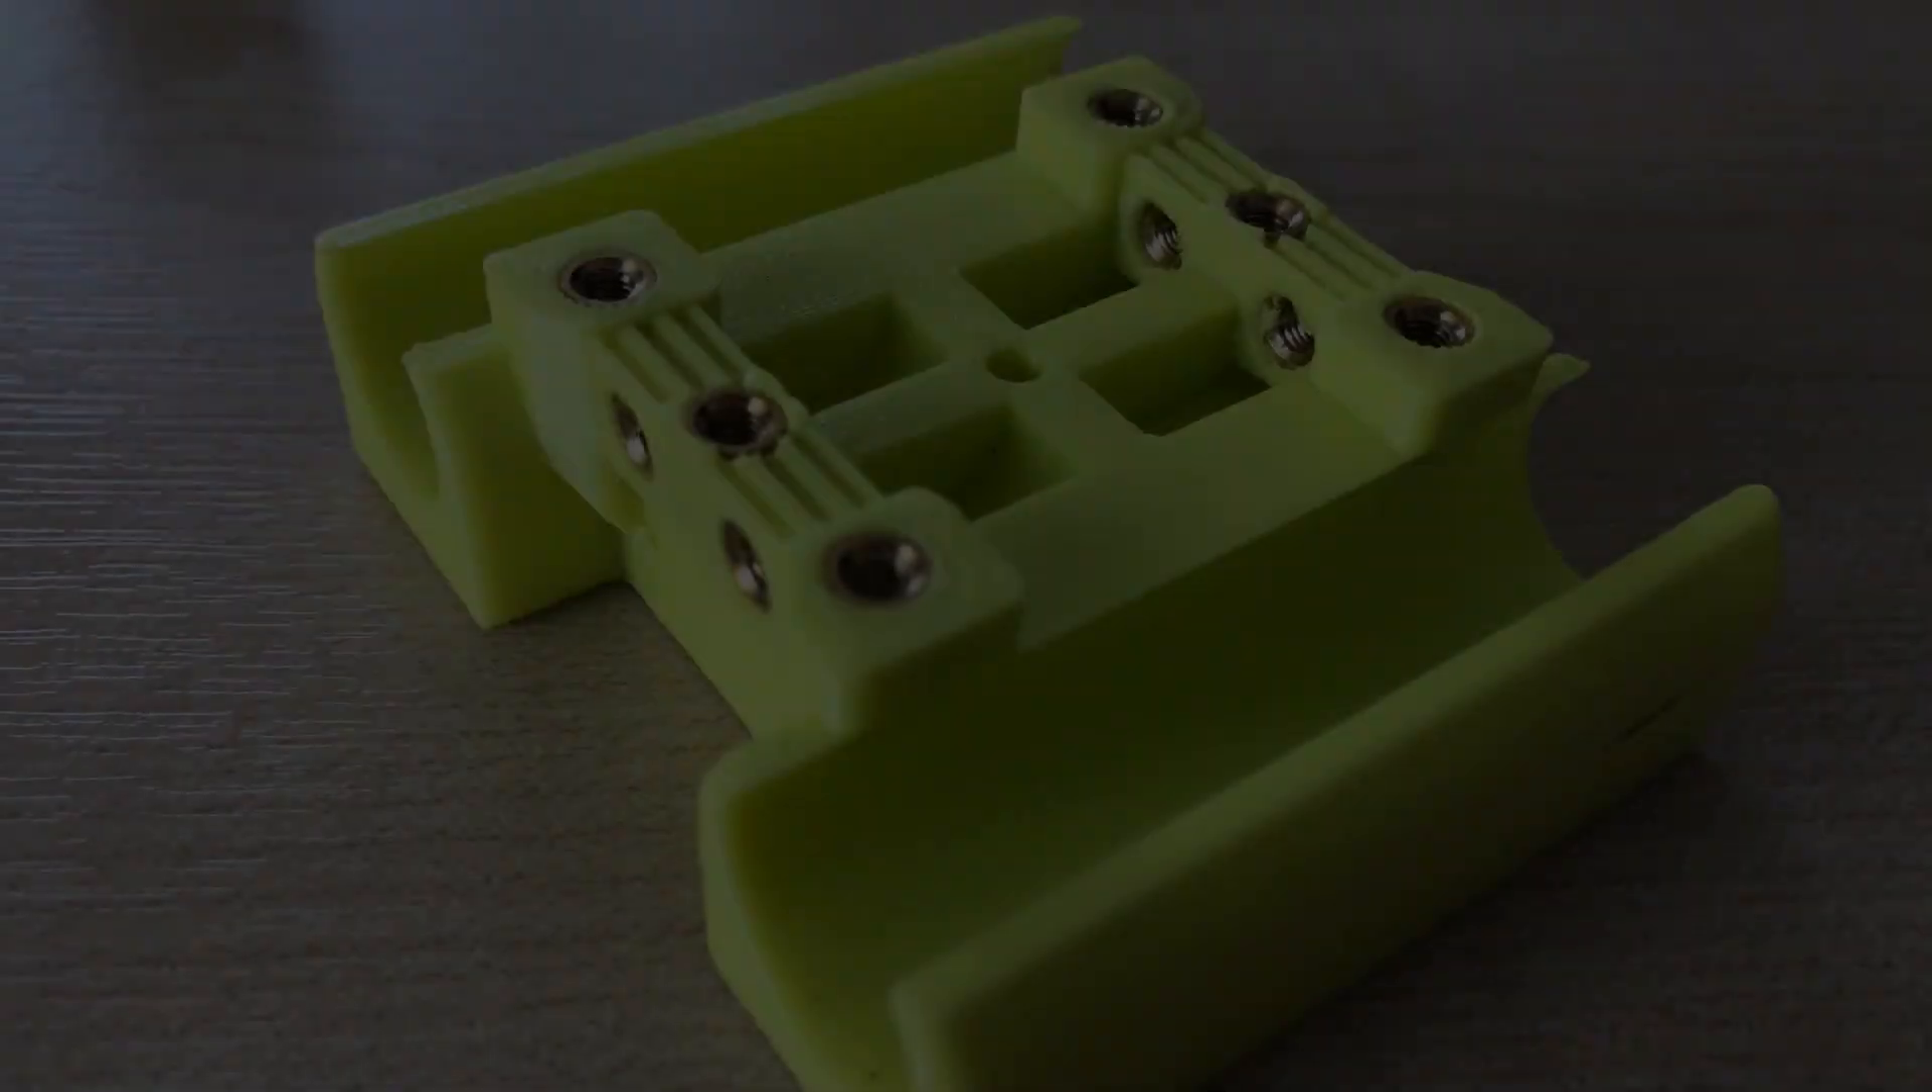So I've already pre-prepared these printed parts with the M3 brass inserts and to get these in you can just use the tip of the soldering iron.